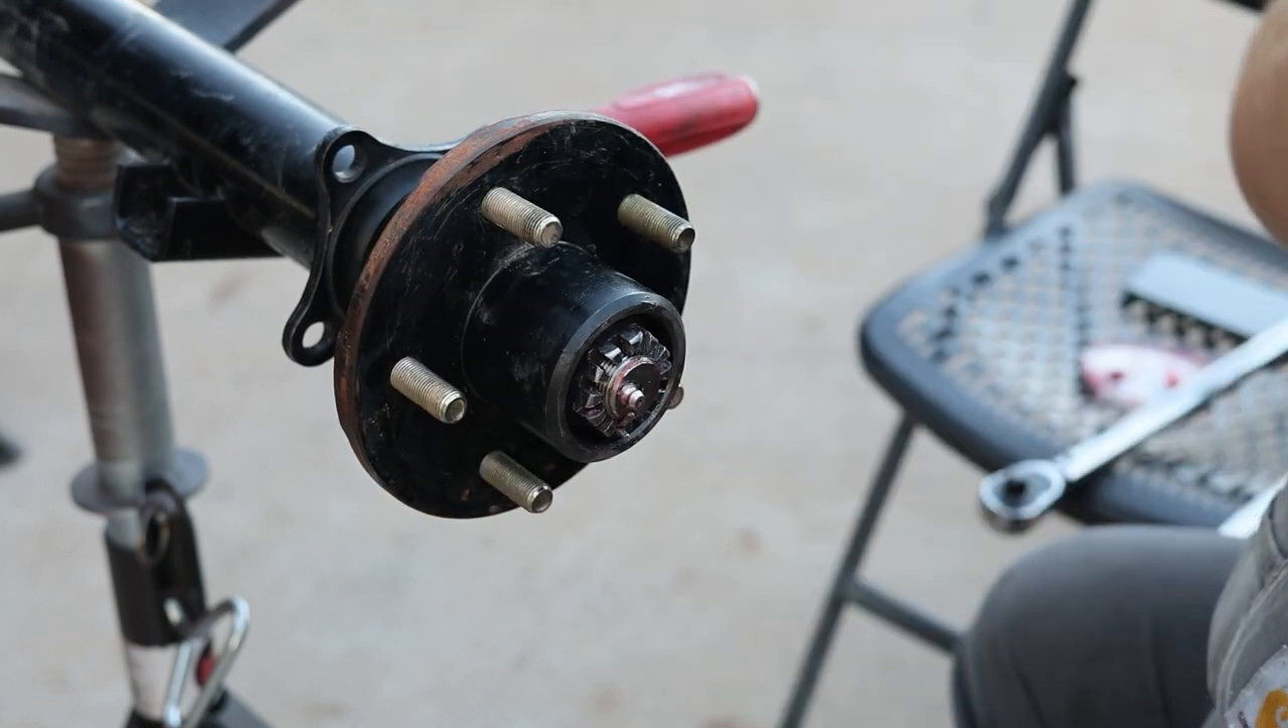So now the hub's on. You can see it spins freely.